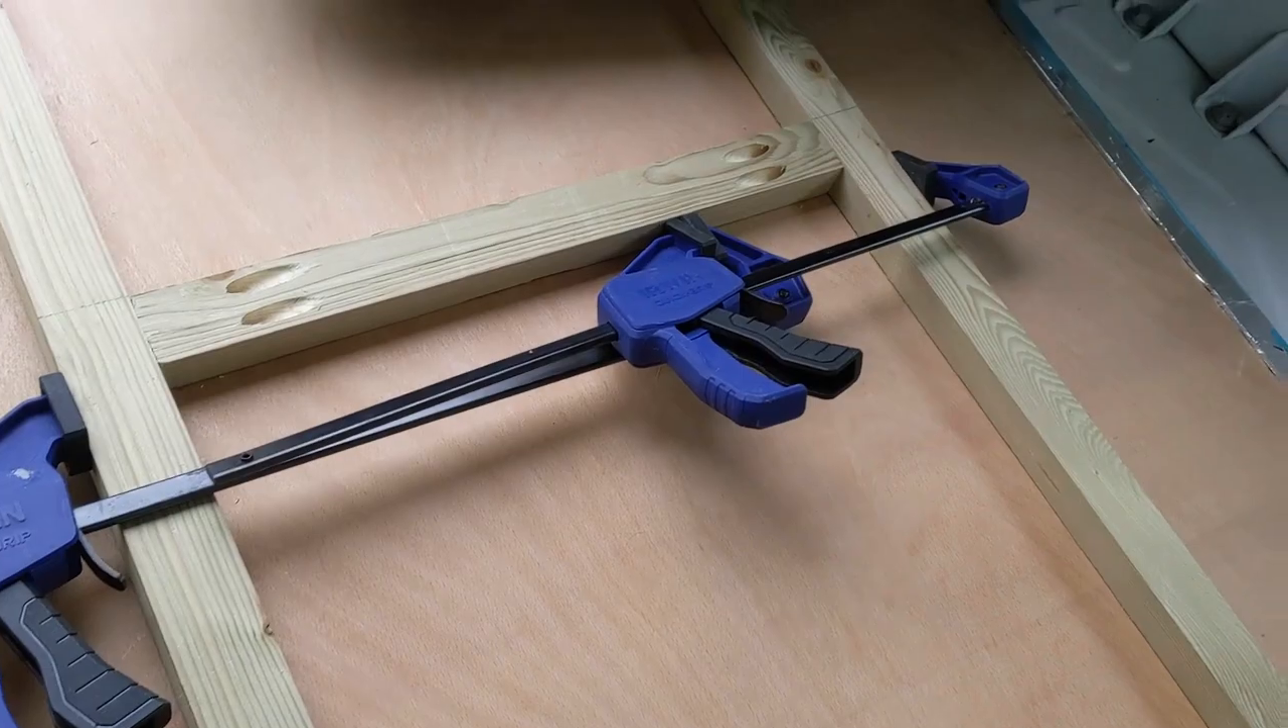We don't have a clamp big enough to go over that whole side, so we've clamped our clamp to our clamp here.